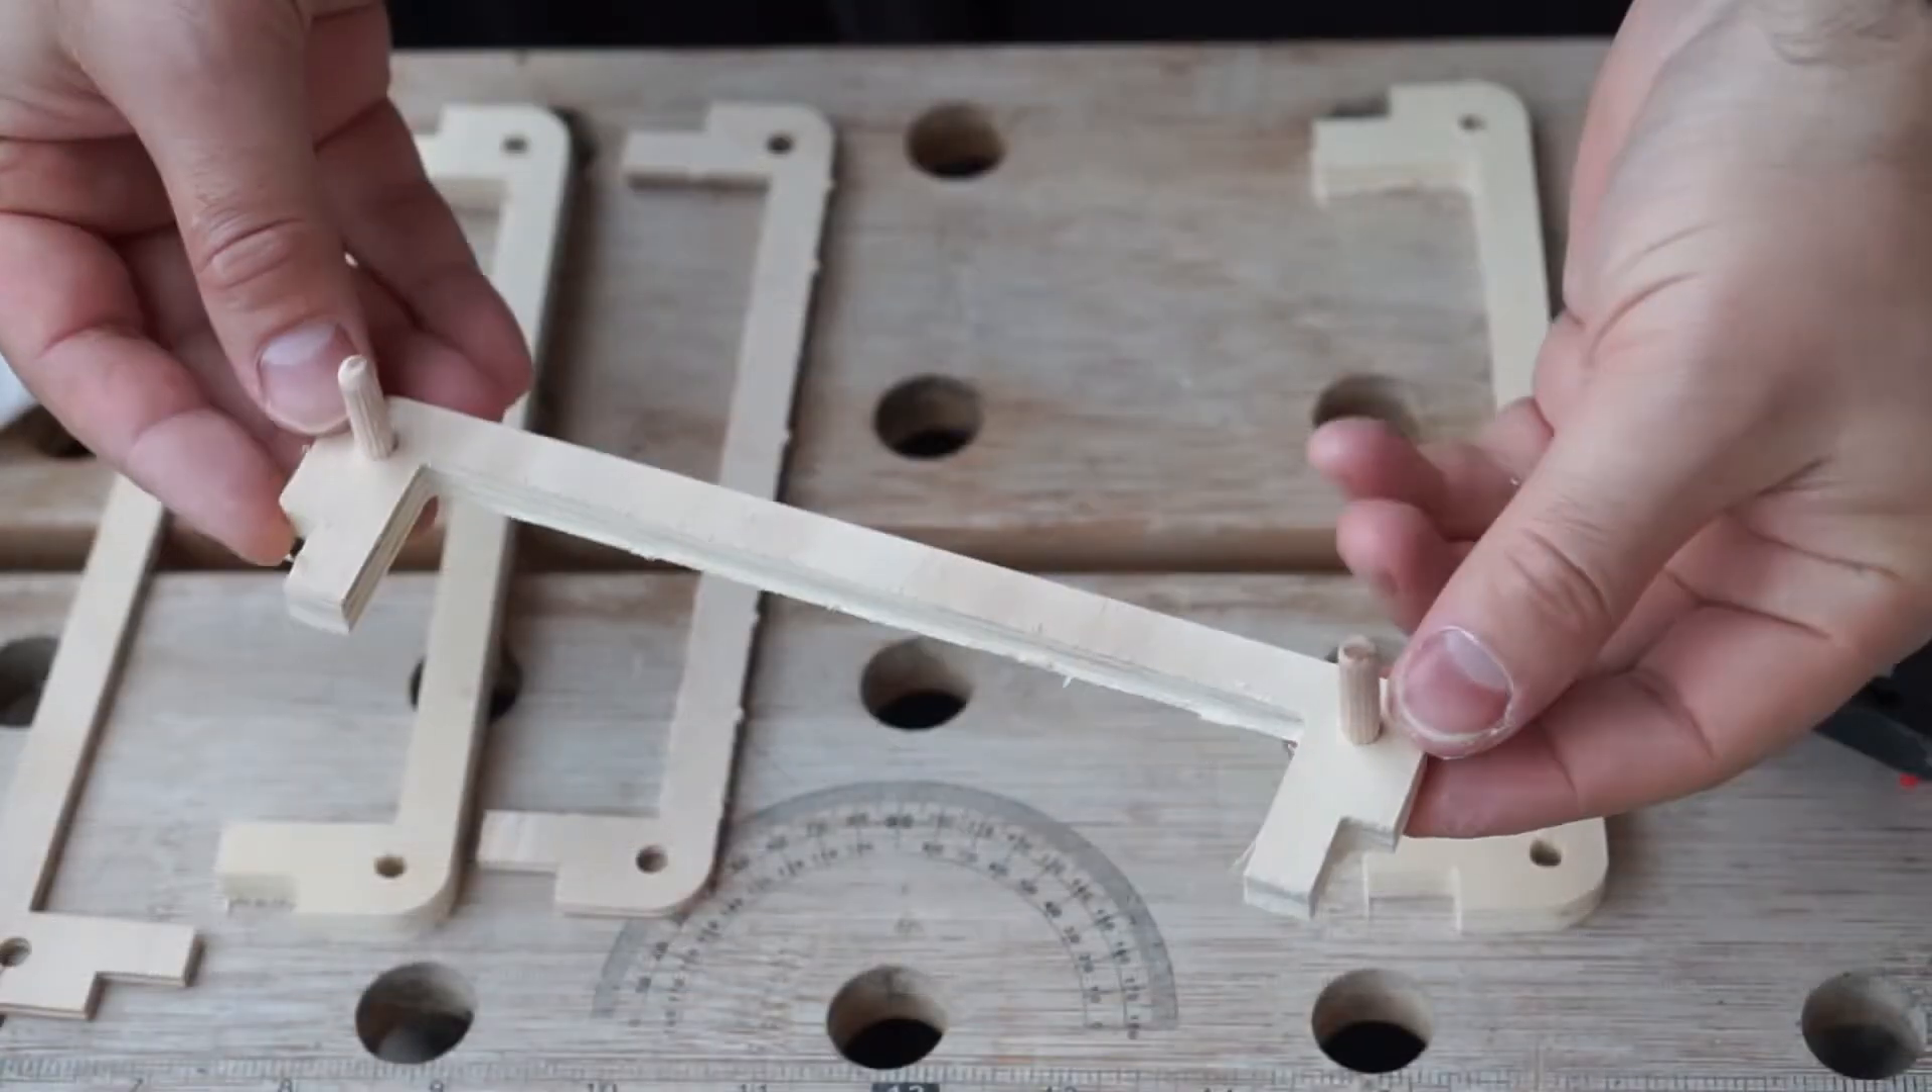I cut 6mm holes and put dowels inside them to help with the alignment.